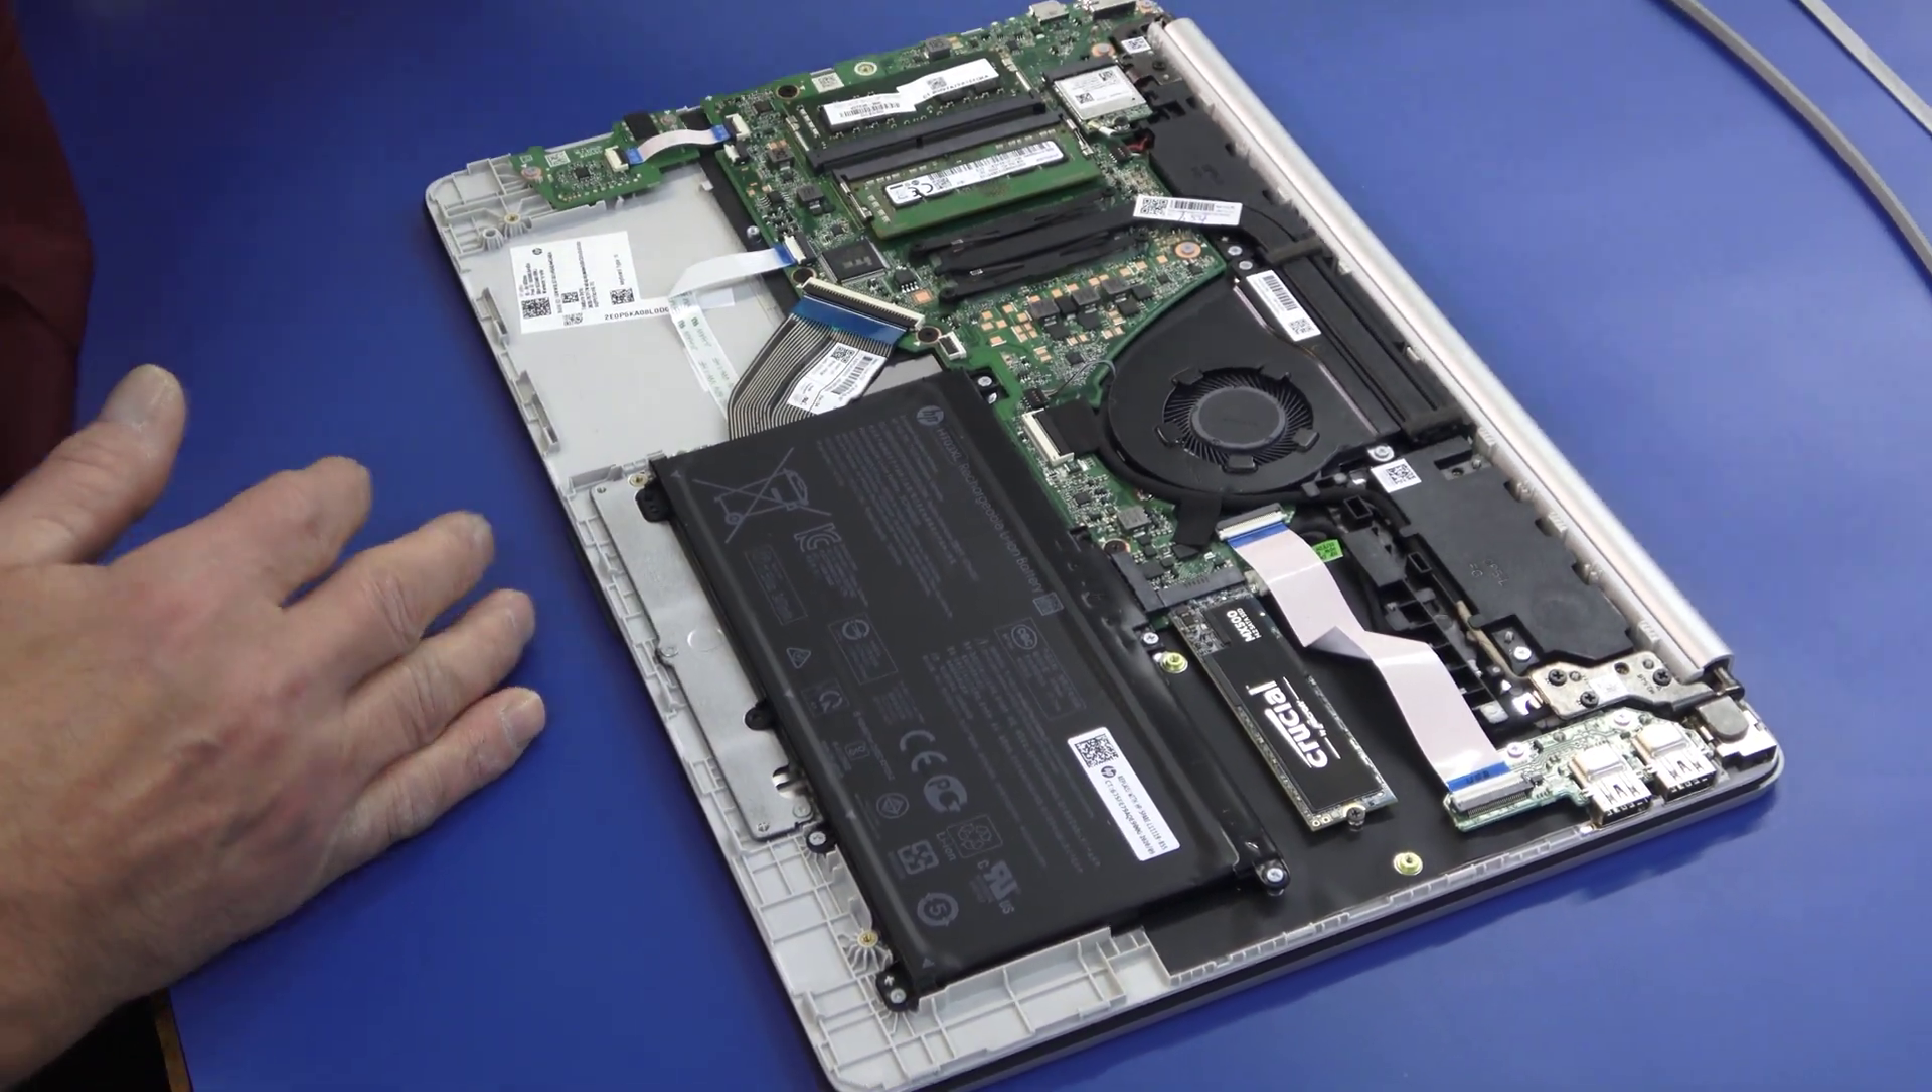We got our battery remounted. Our SSD and our RAM.